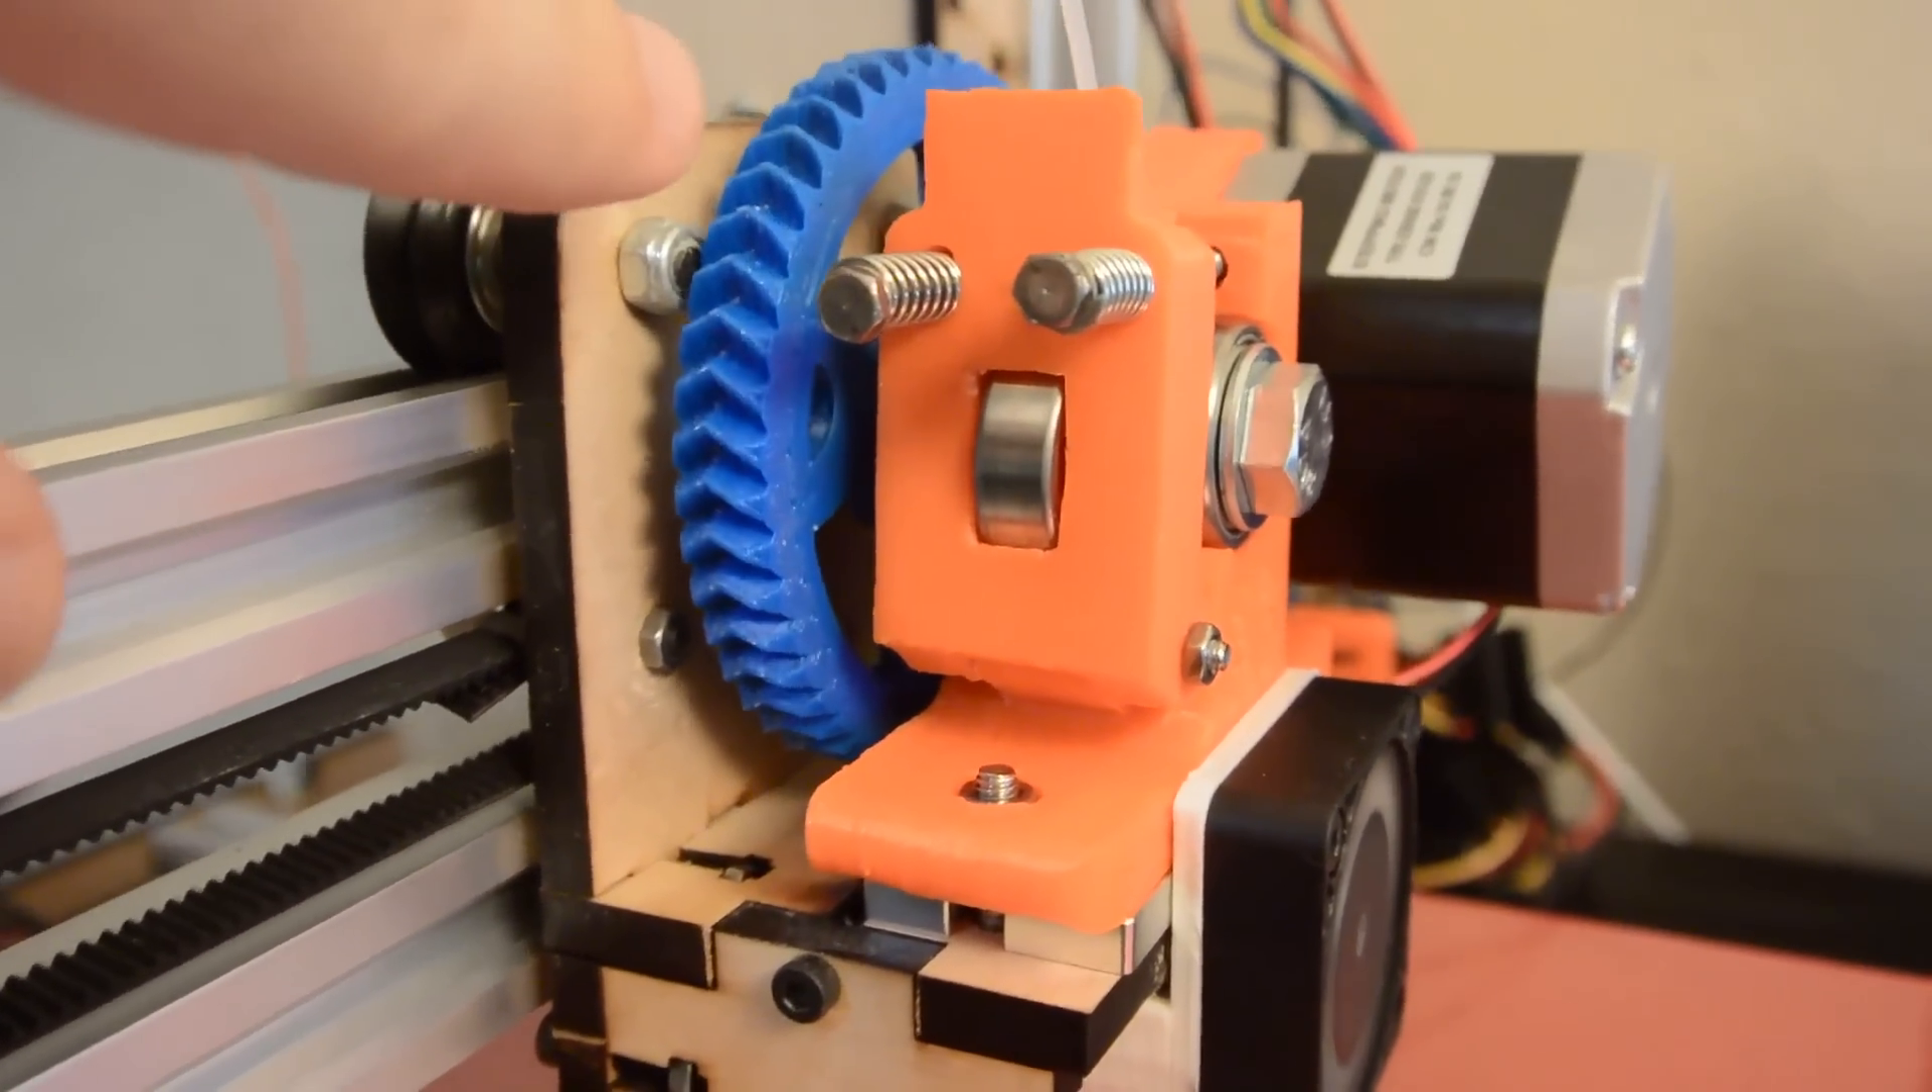You can see that I now have this blue gear, blue large gear instead of the orange gear we were using earlier.